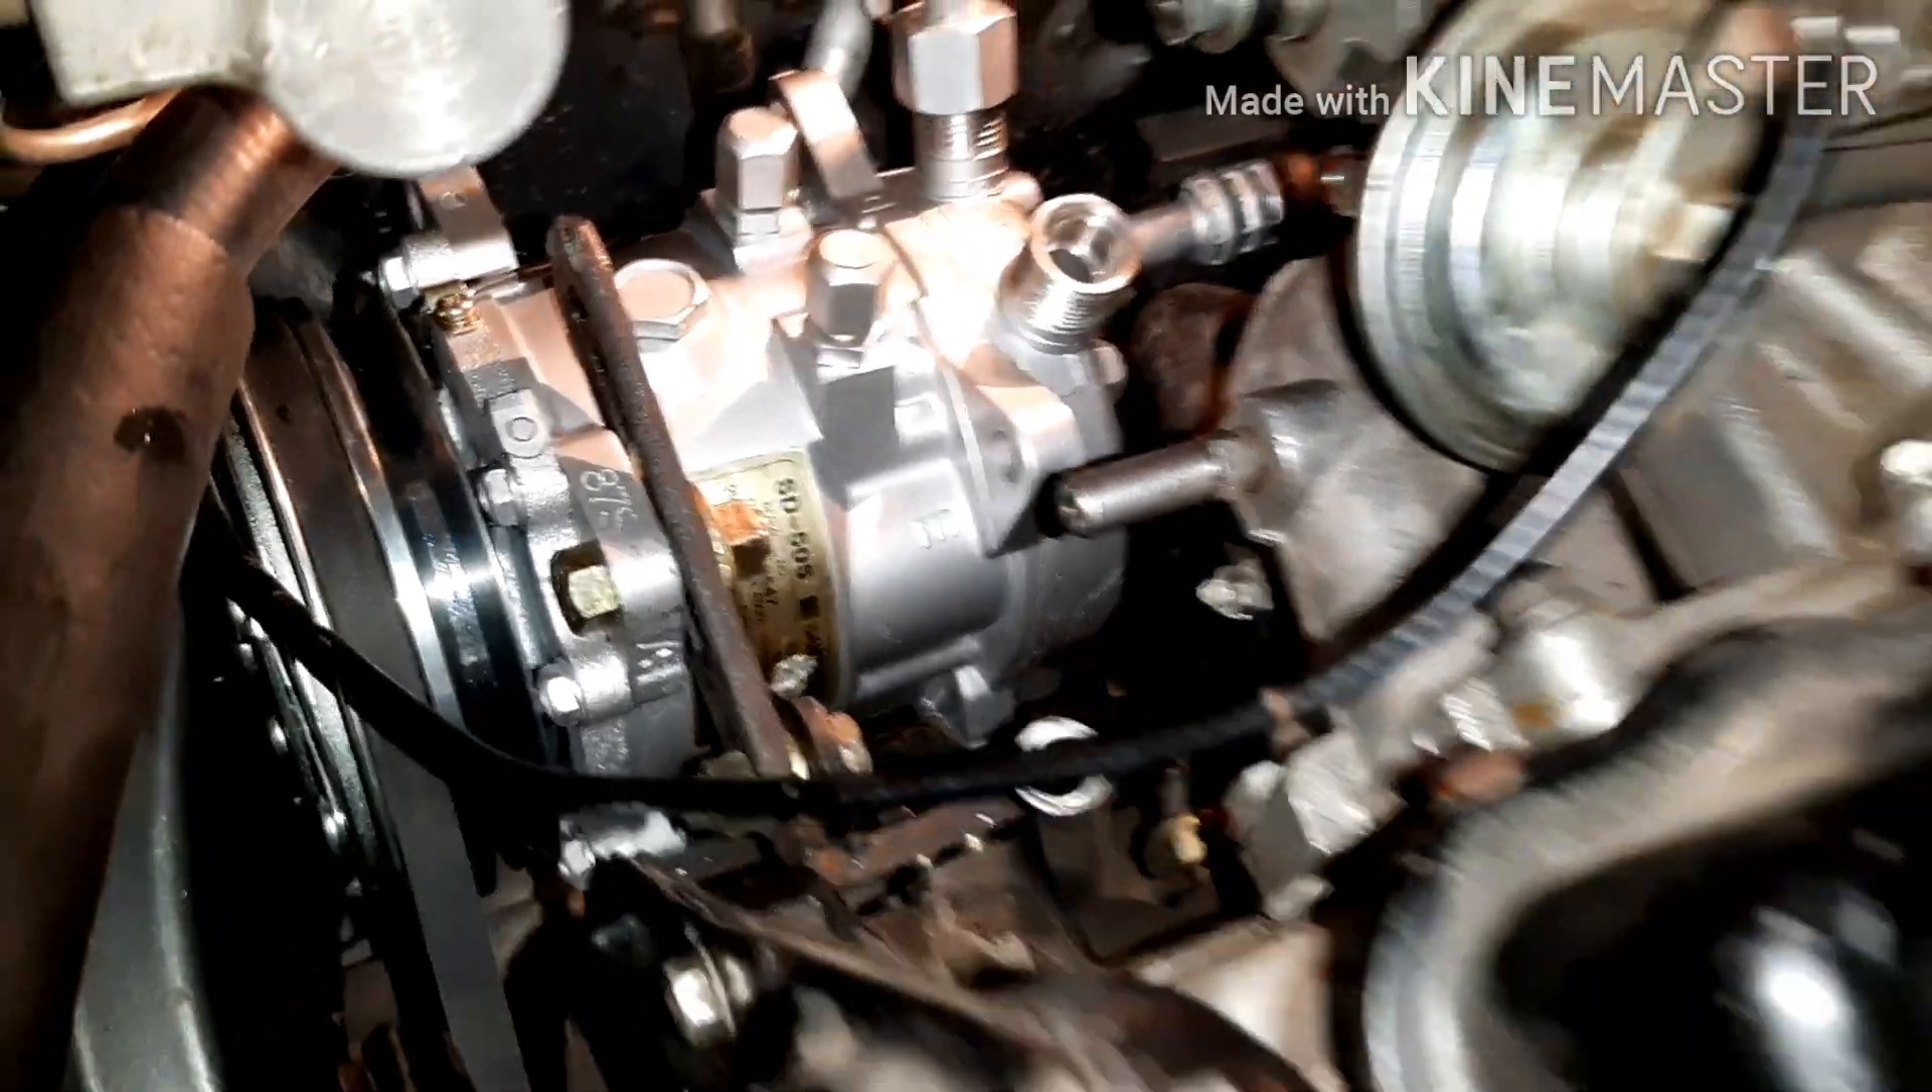اور یہ کمپریسر فٹ ہو گیا ہے۔